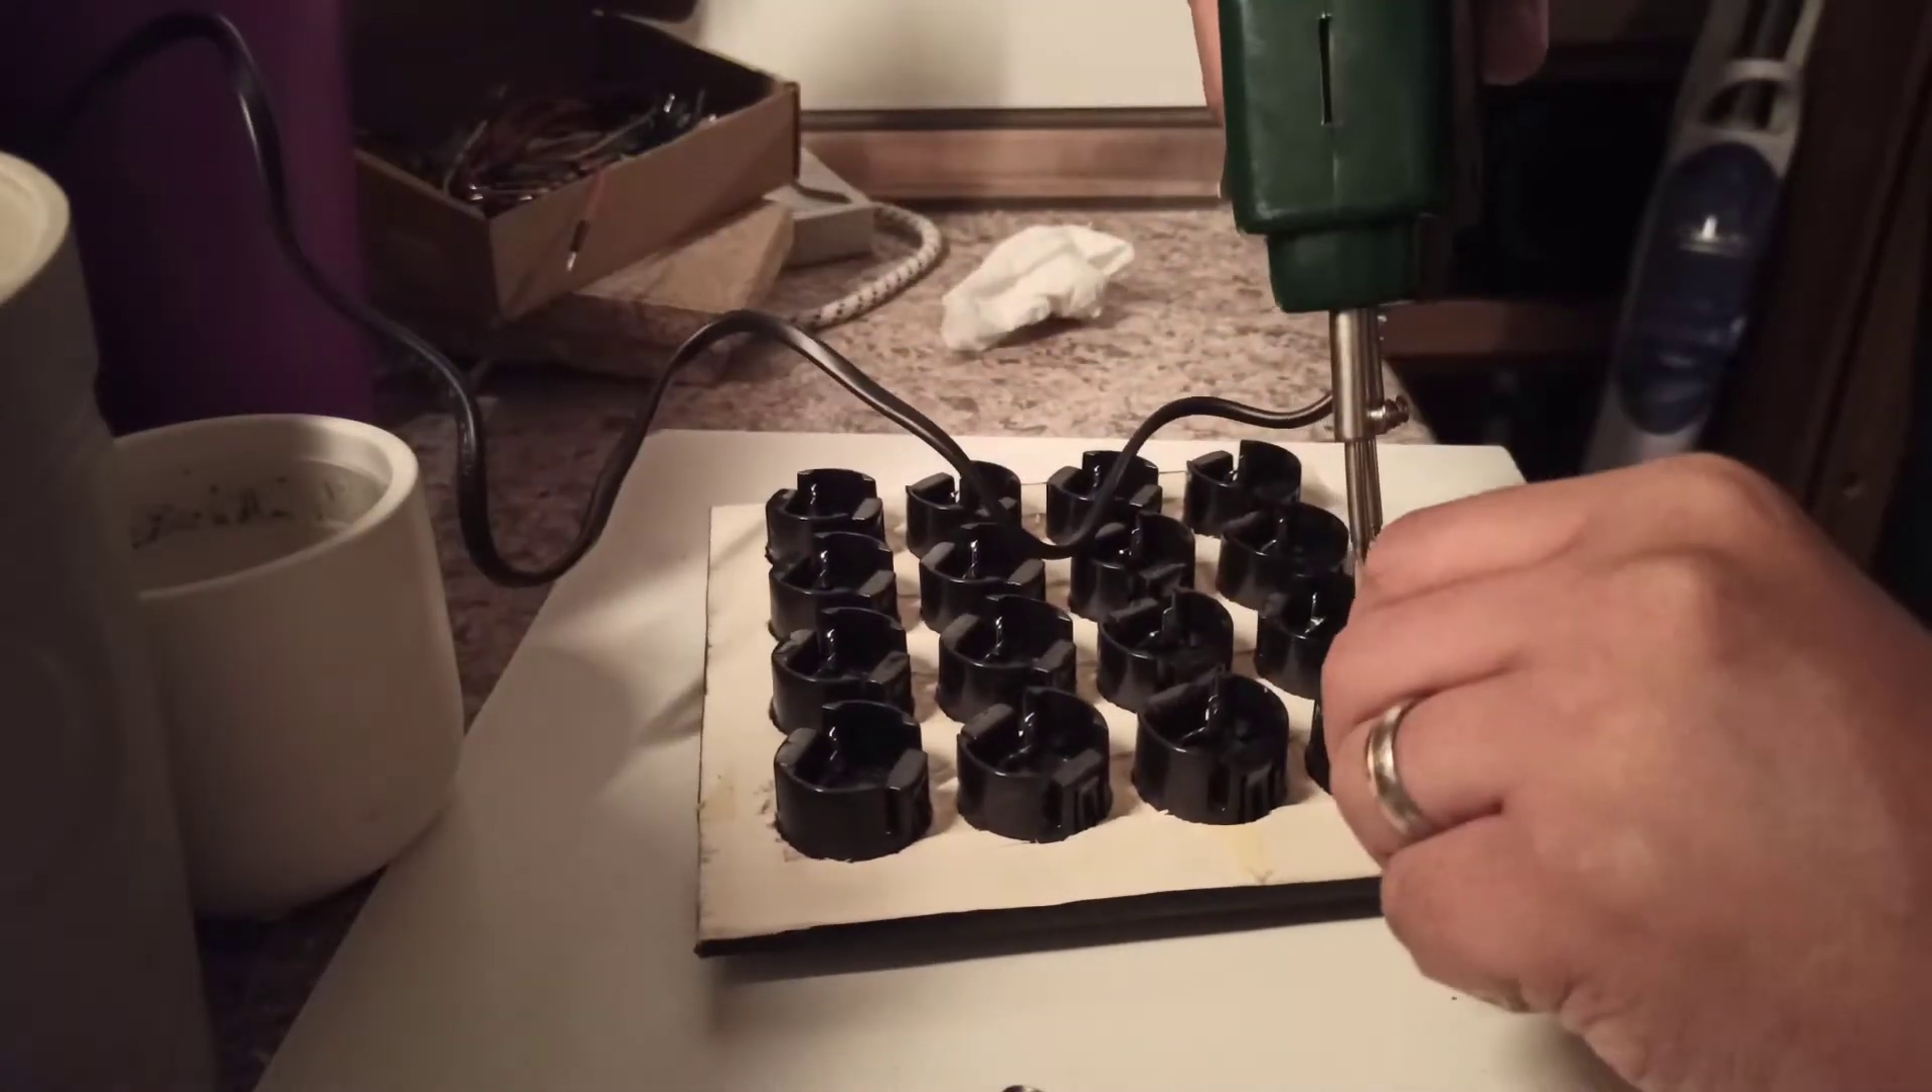After I added the veneer, I inserted all the arcade buttons.